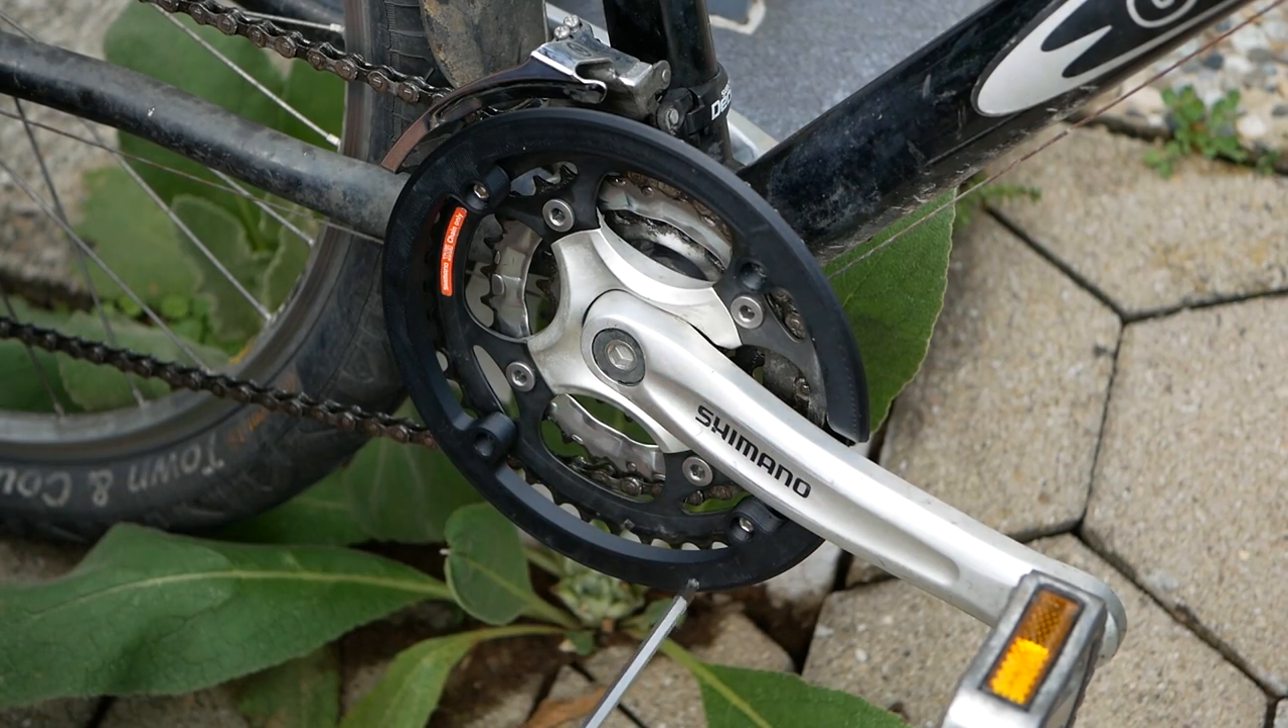I mounted the chain guard back on the bicycle where it fit perfectly due to the design approach we used.